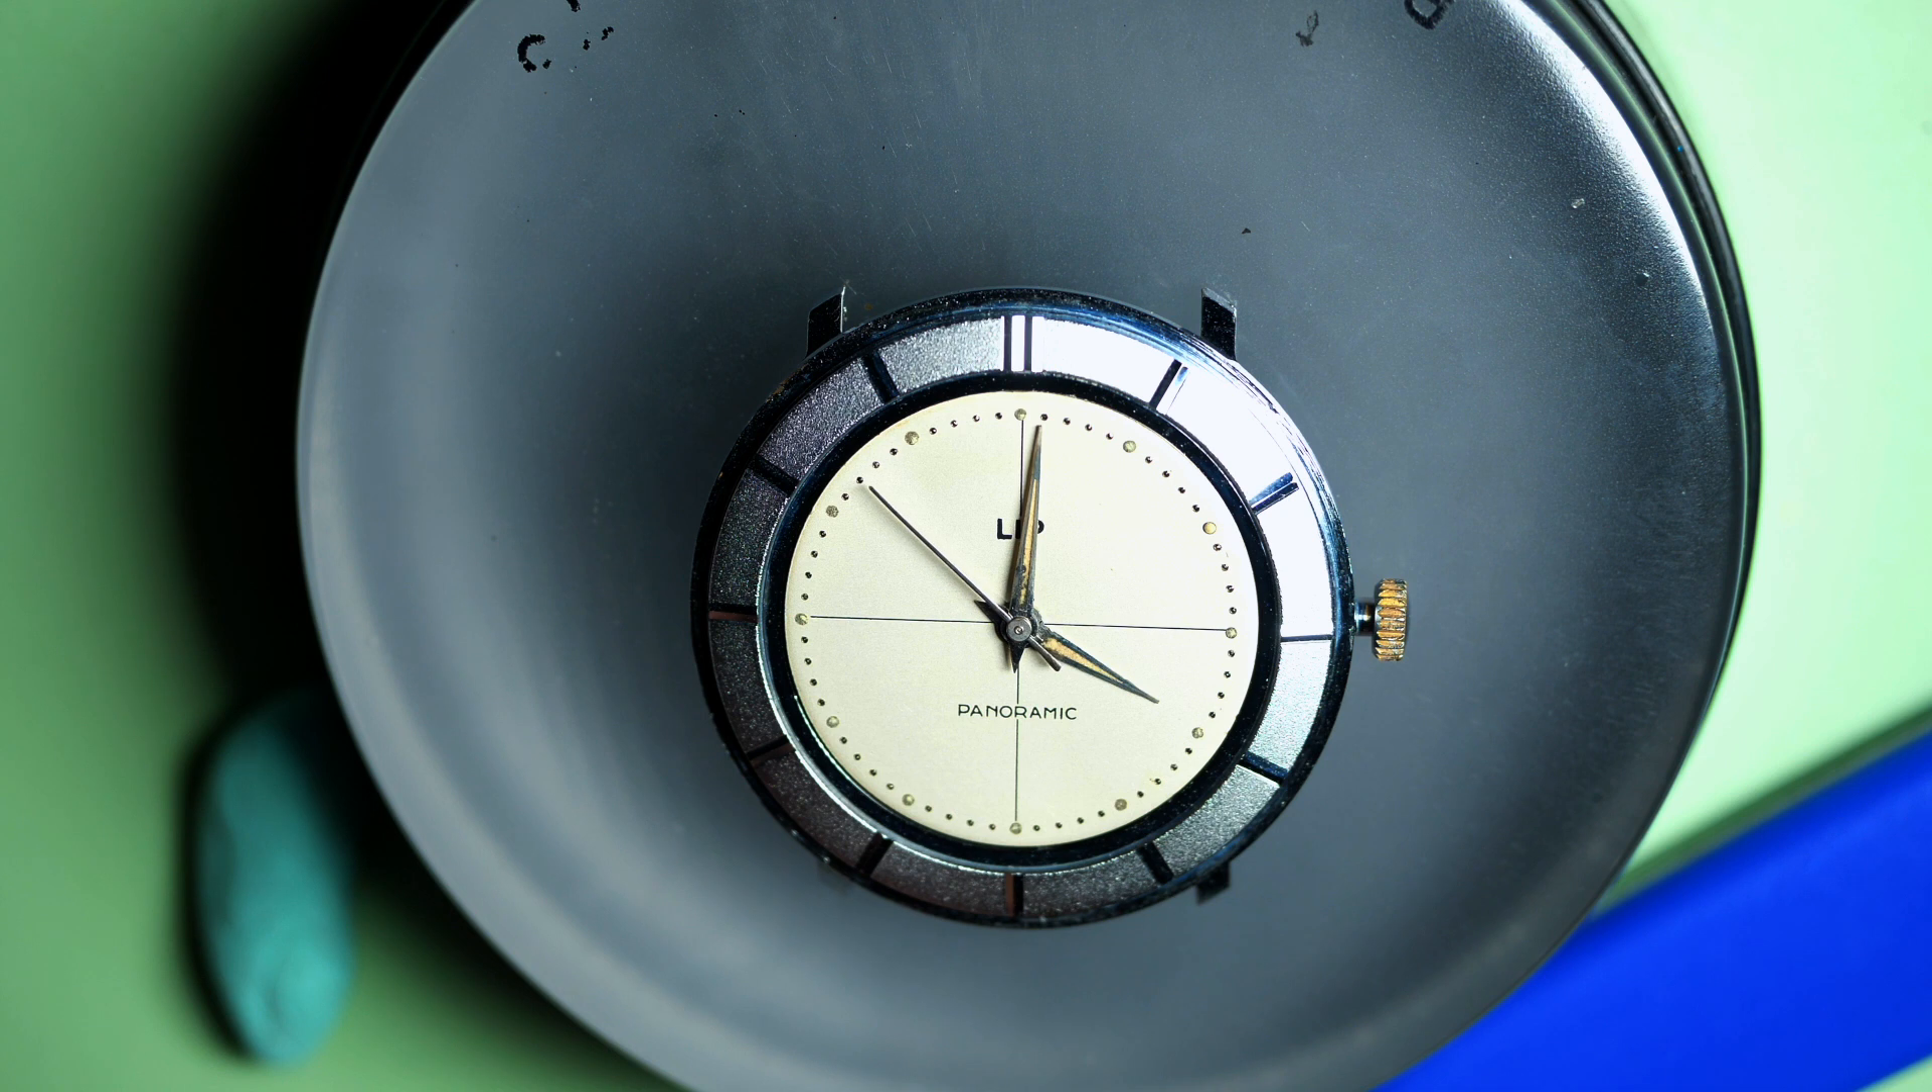I put the stem and the crown back in place.